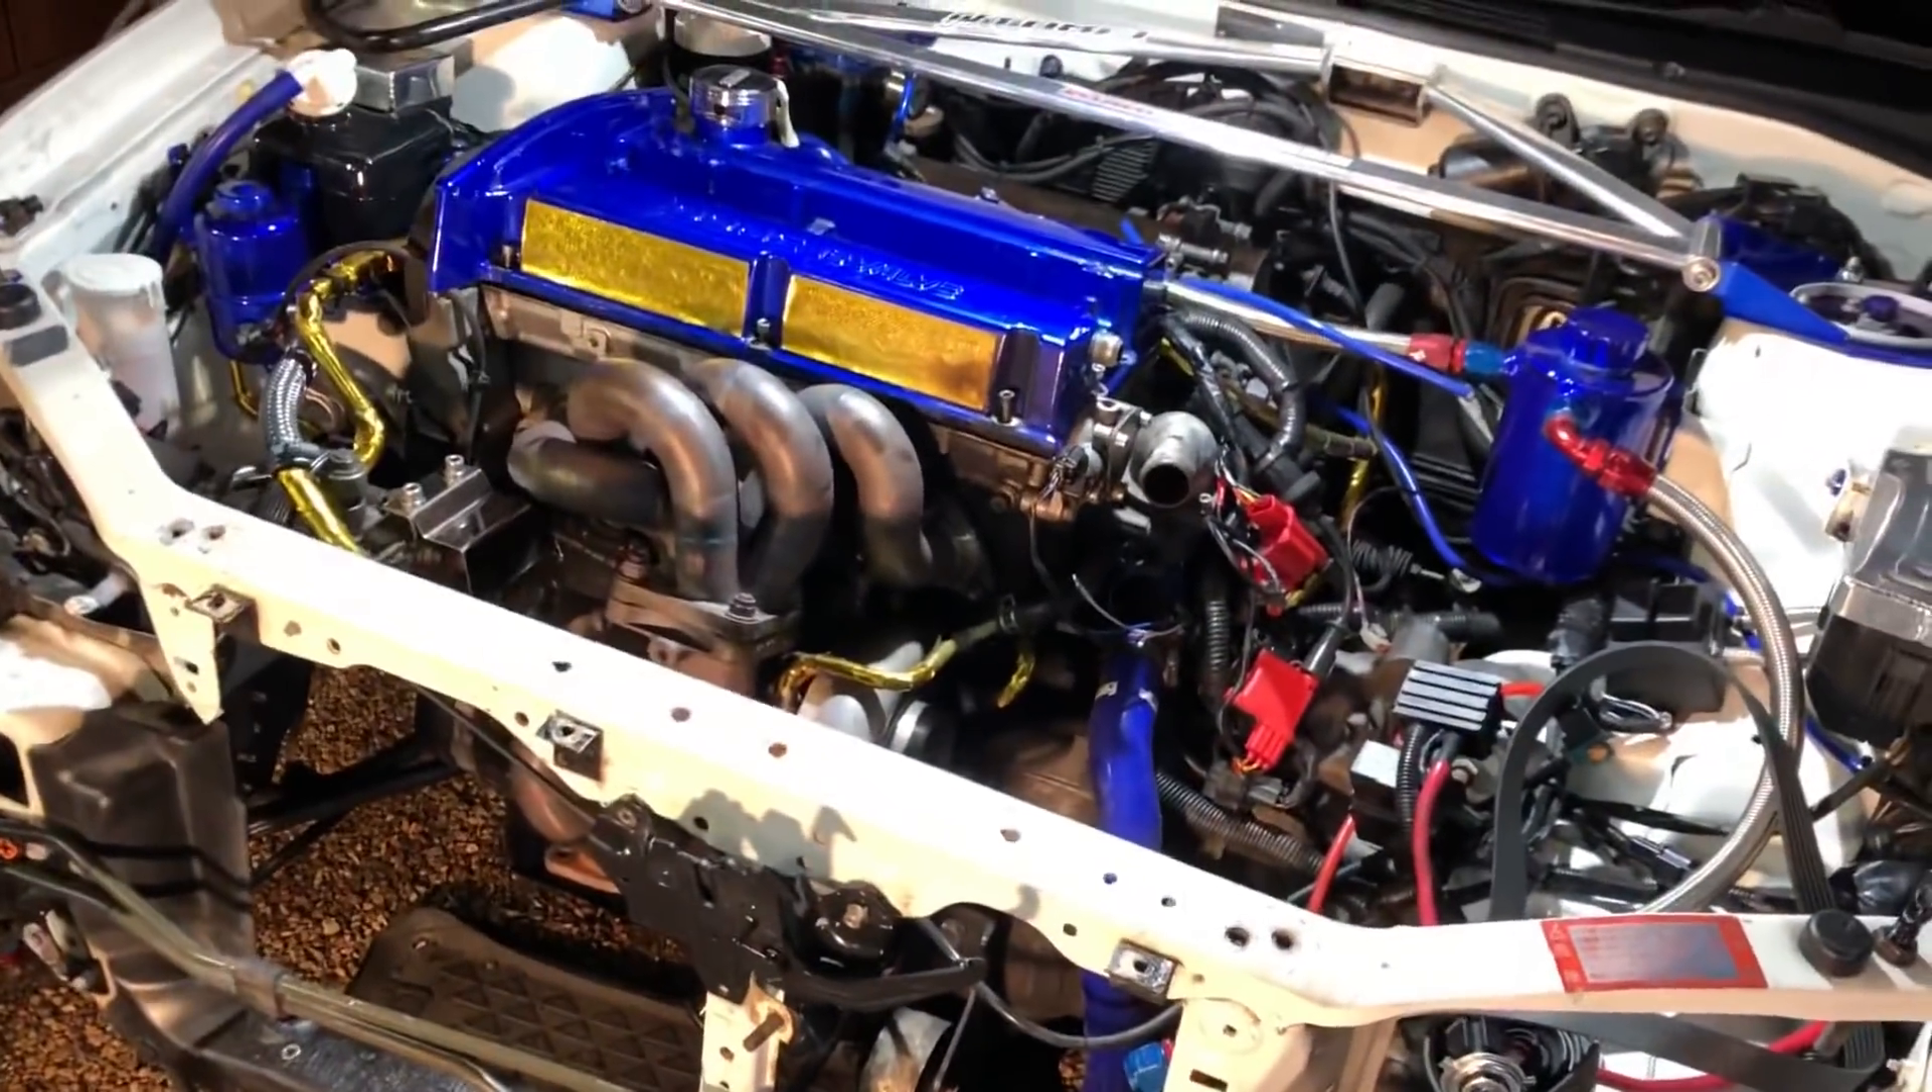Now you can see i've removed the radiator the intercooler all the boost hosing i've even removed the cross member all the headlights the indicators the whole lot and that just allows me to get everywhere inside the engine bay.